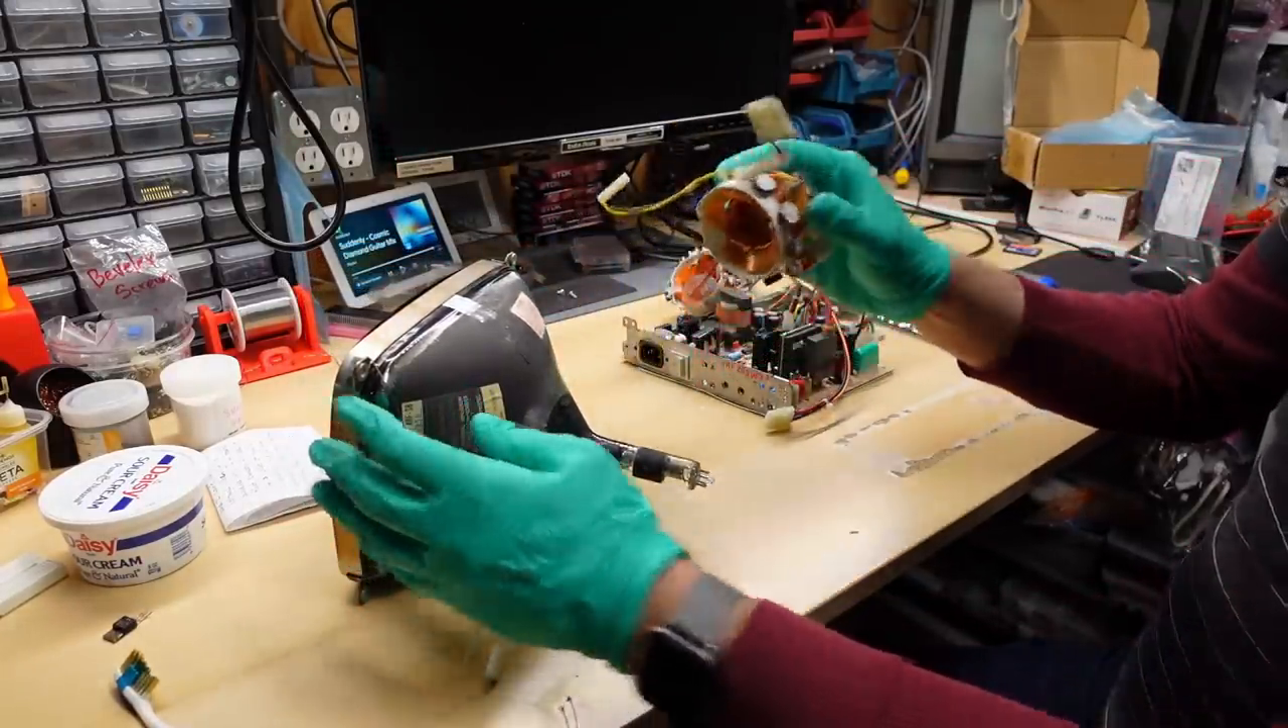I have removed the deflection yoke. This is it right here.